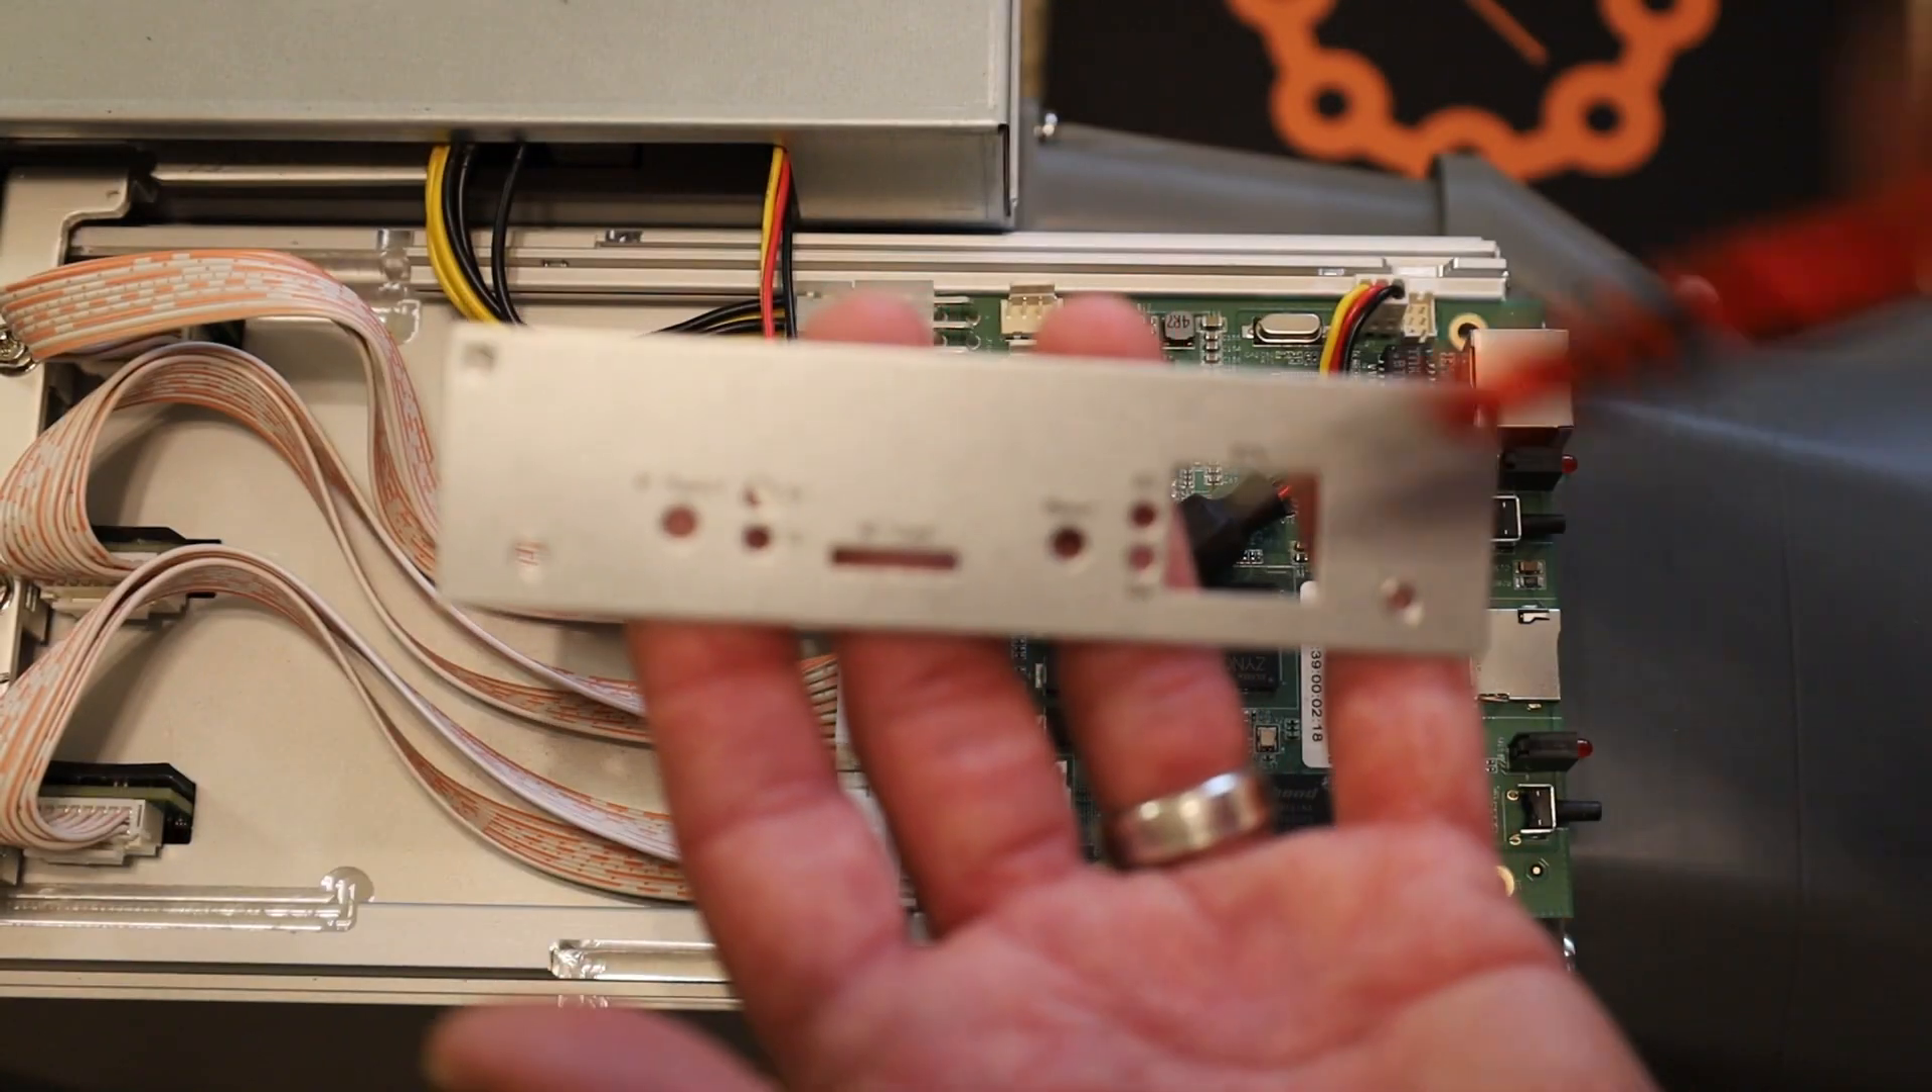Okay, now that the screws have been removed, you can see I took the face plate off here.